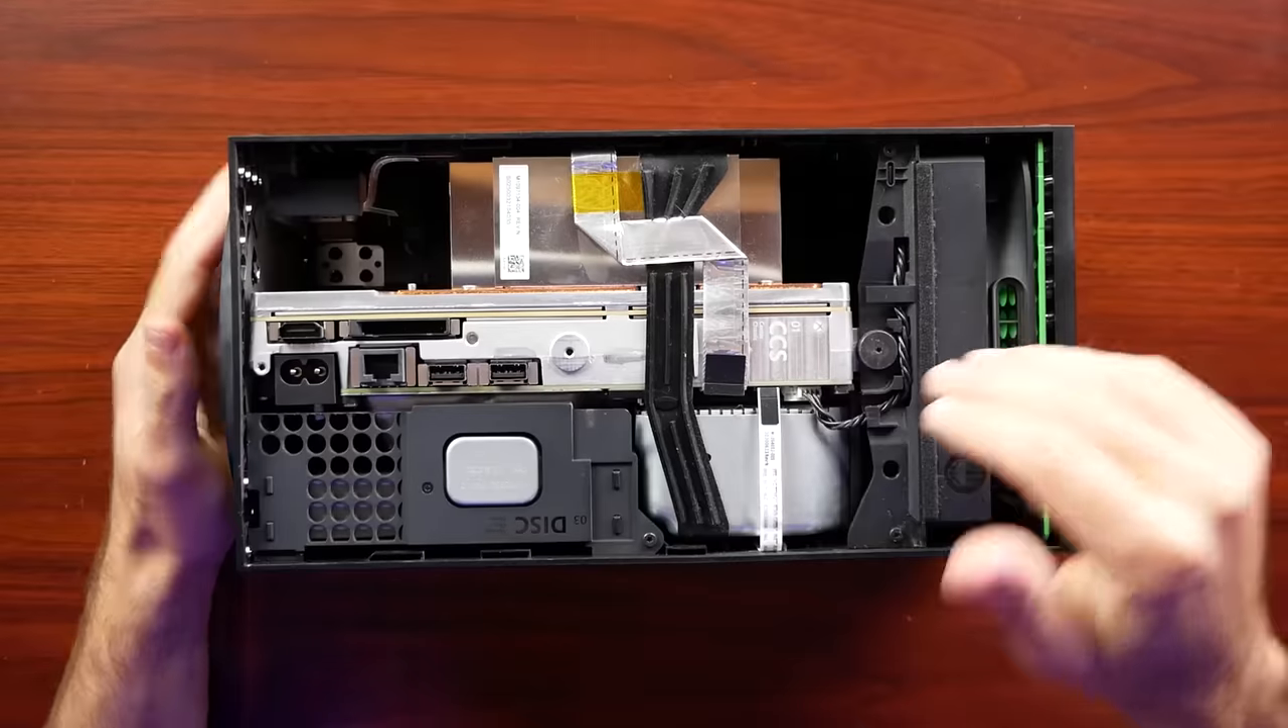And then with the back off you can actually see the entire system.